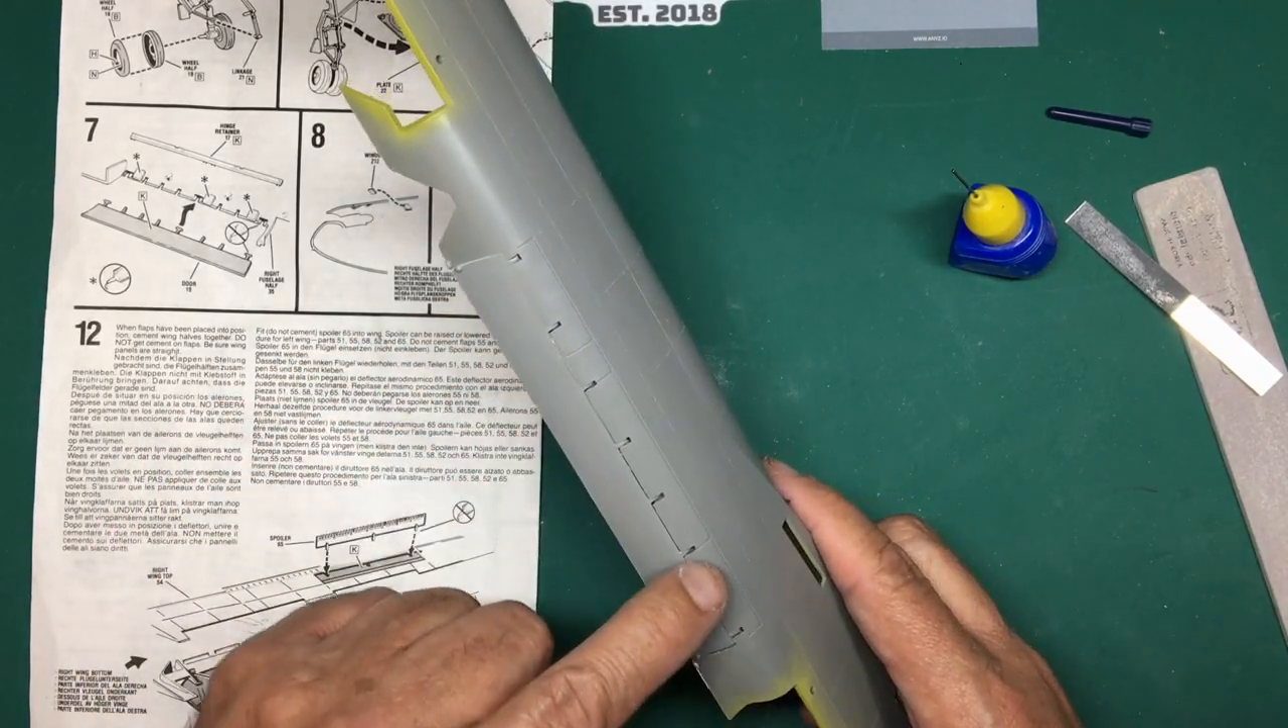You can see that with them actually working you've got some nasty gaps along there you've got some nasty hinge lines there.